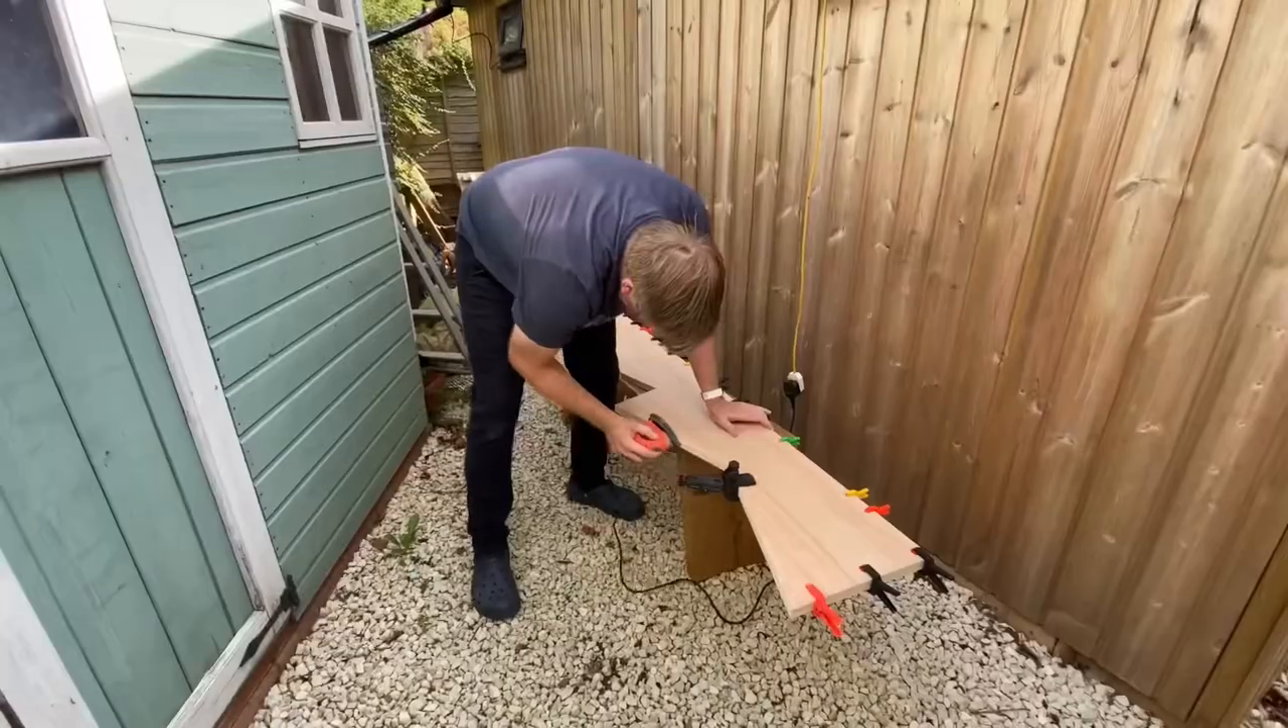That's both side panels clamped together.